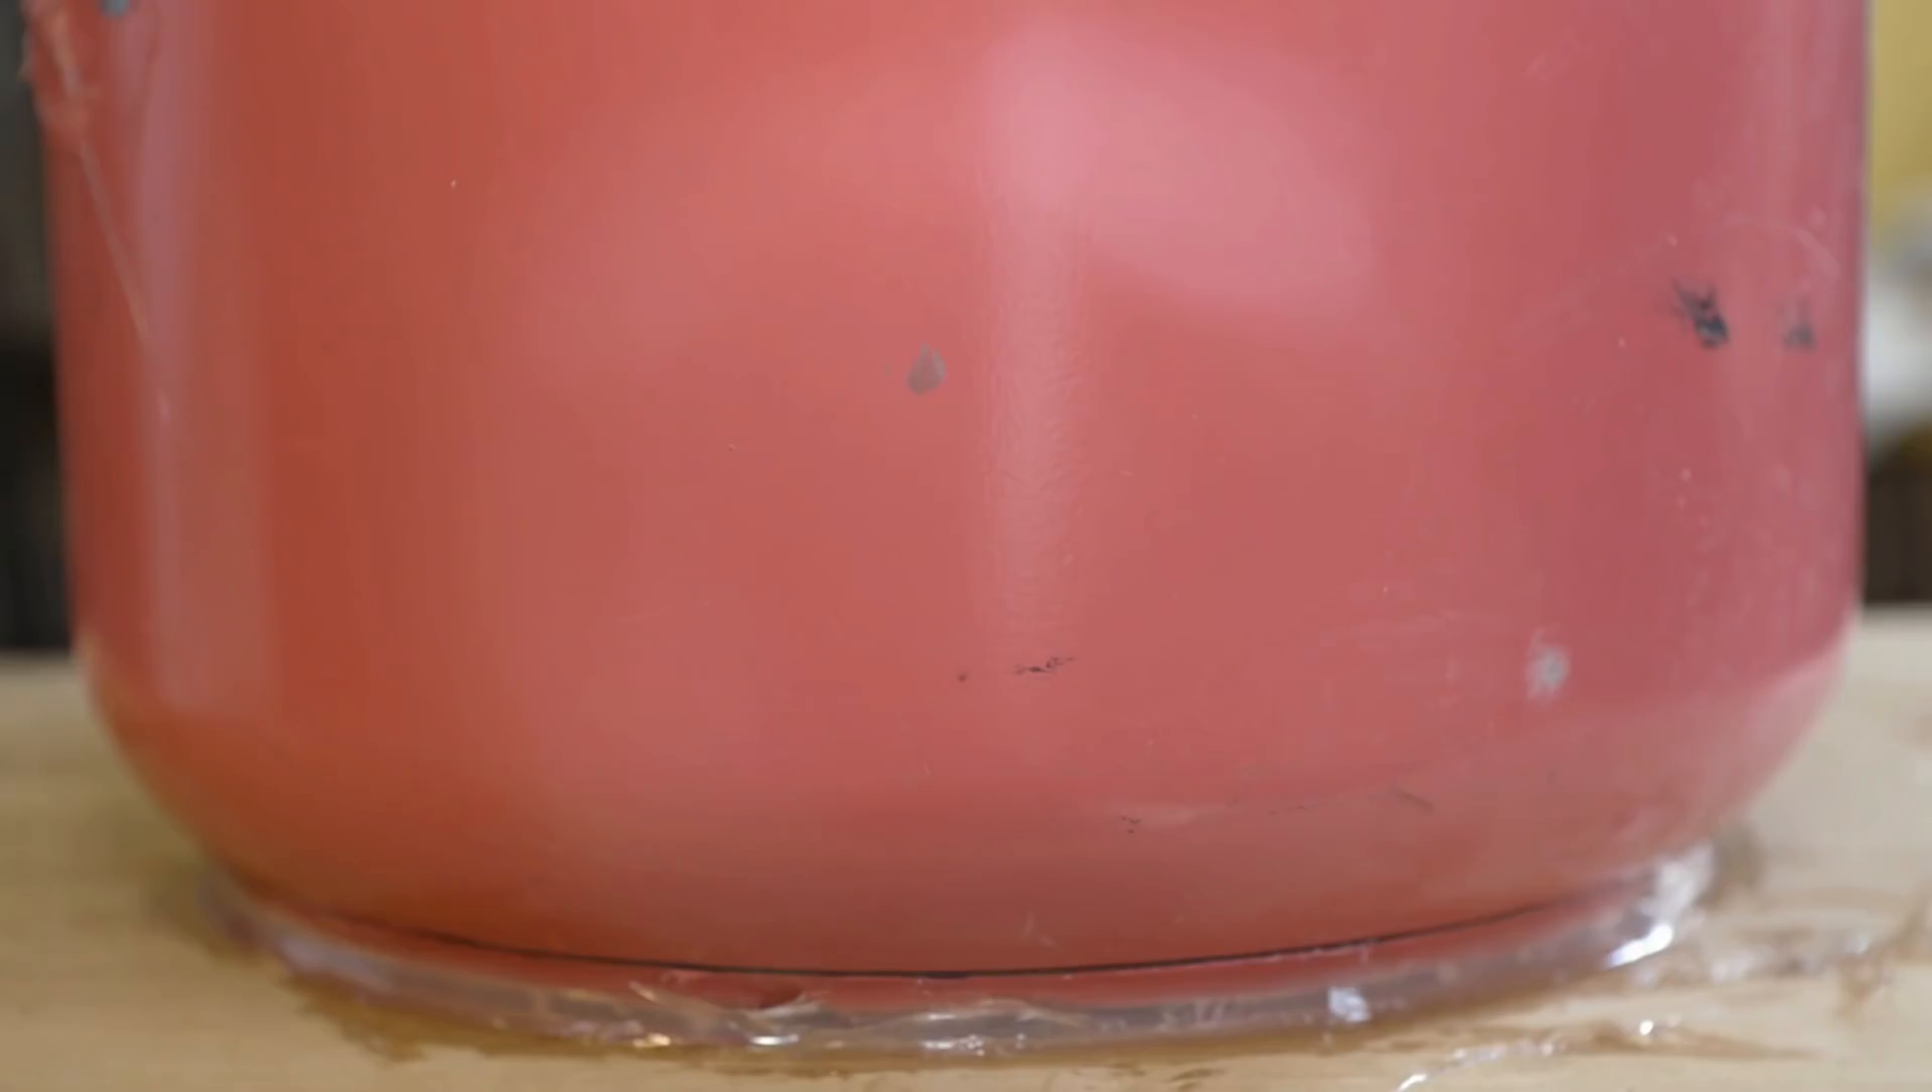I siliconed the bottom of the tank to a piece of wood so the refractory cement wouldn't leak out.